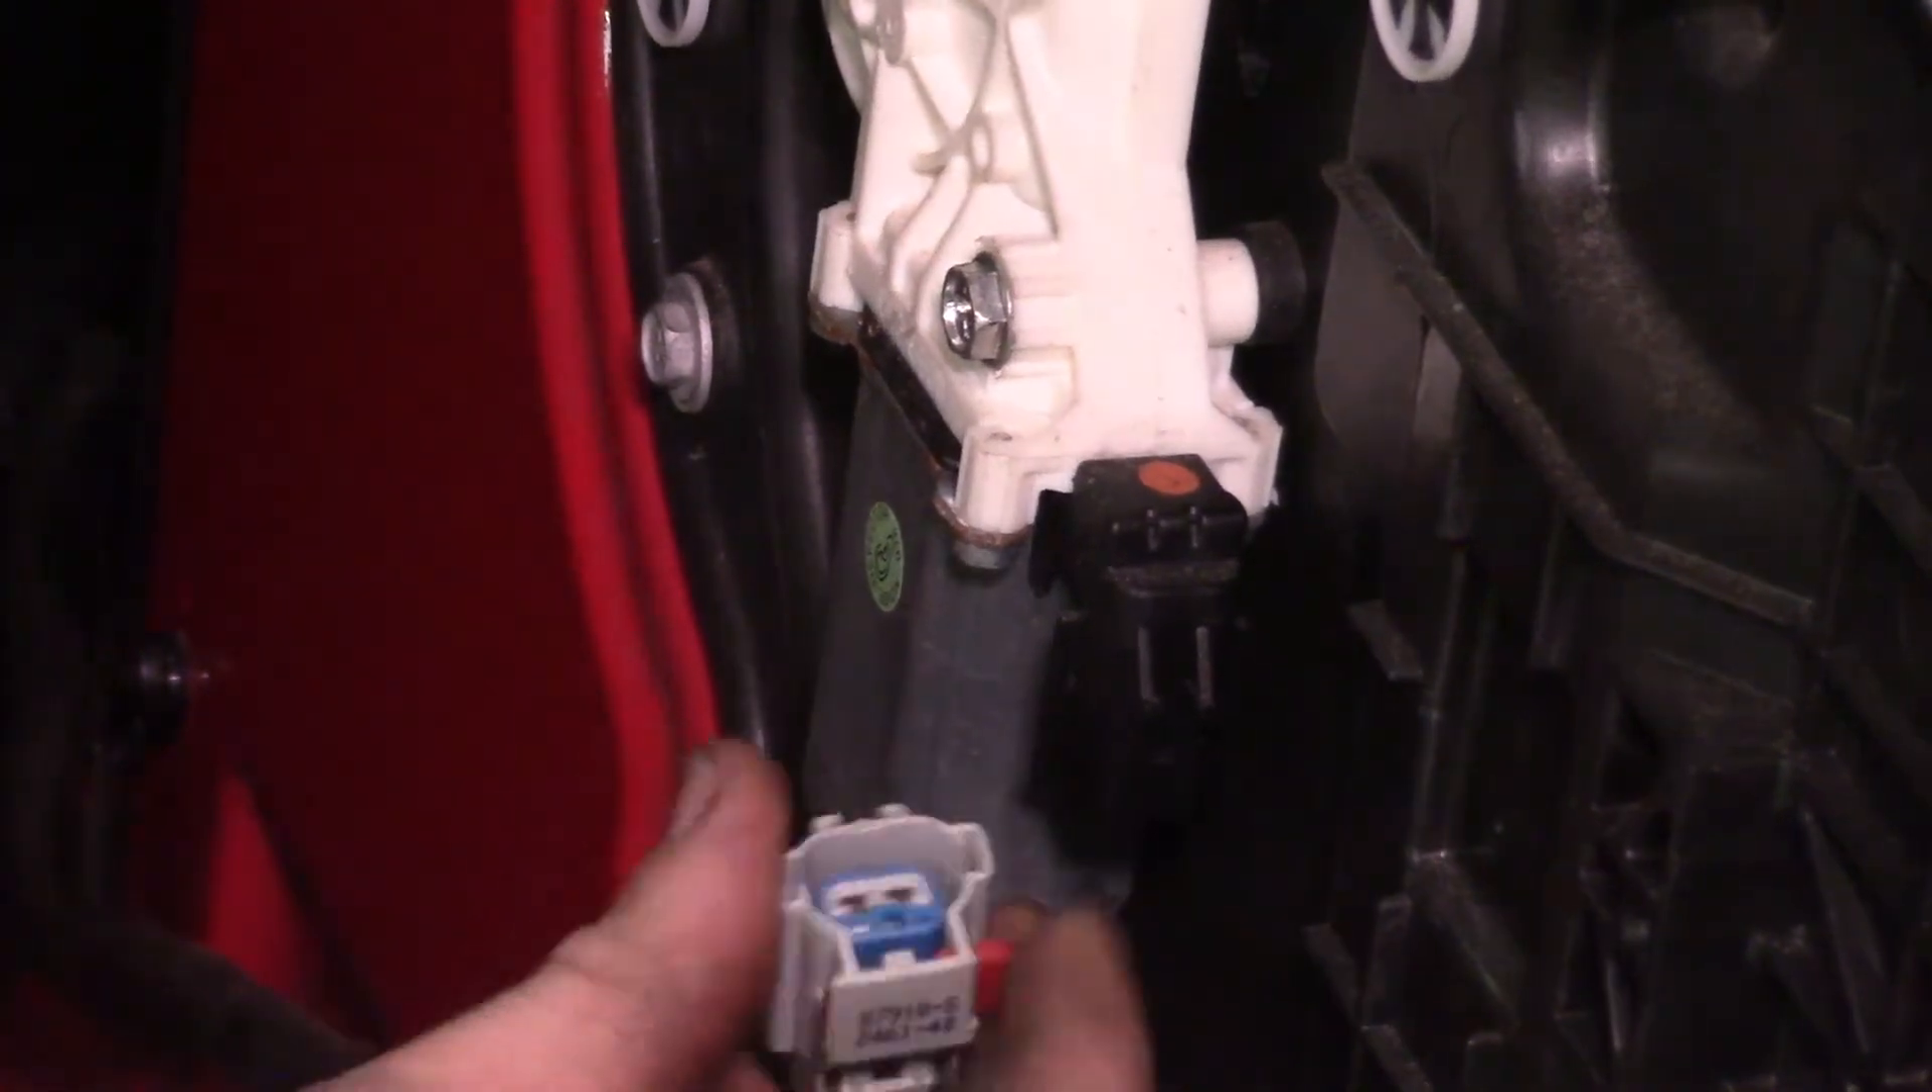Now we've got our connector off.